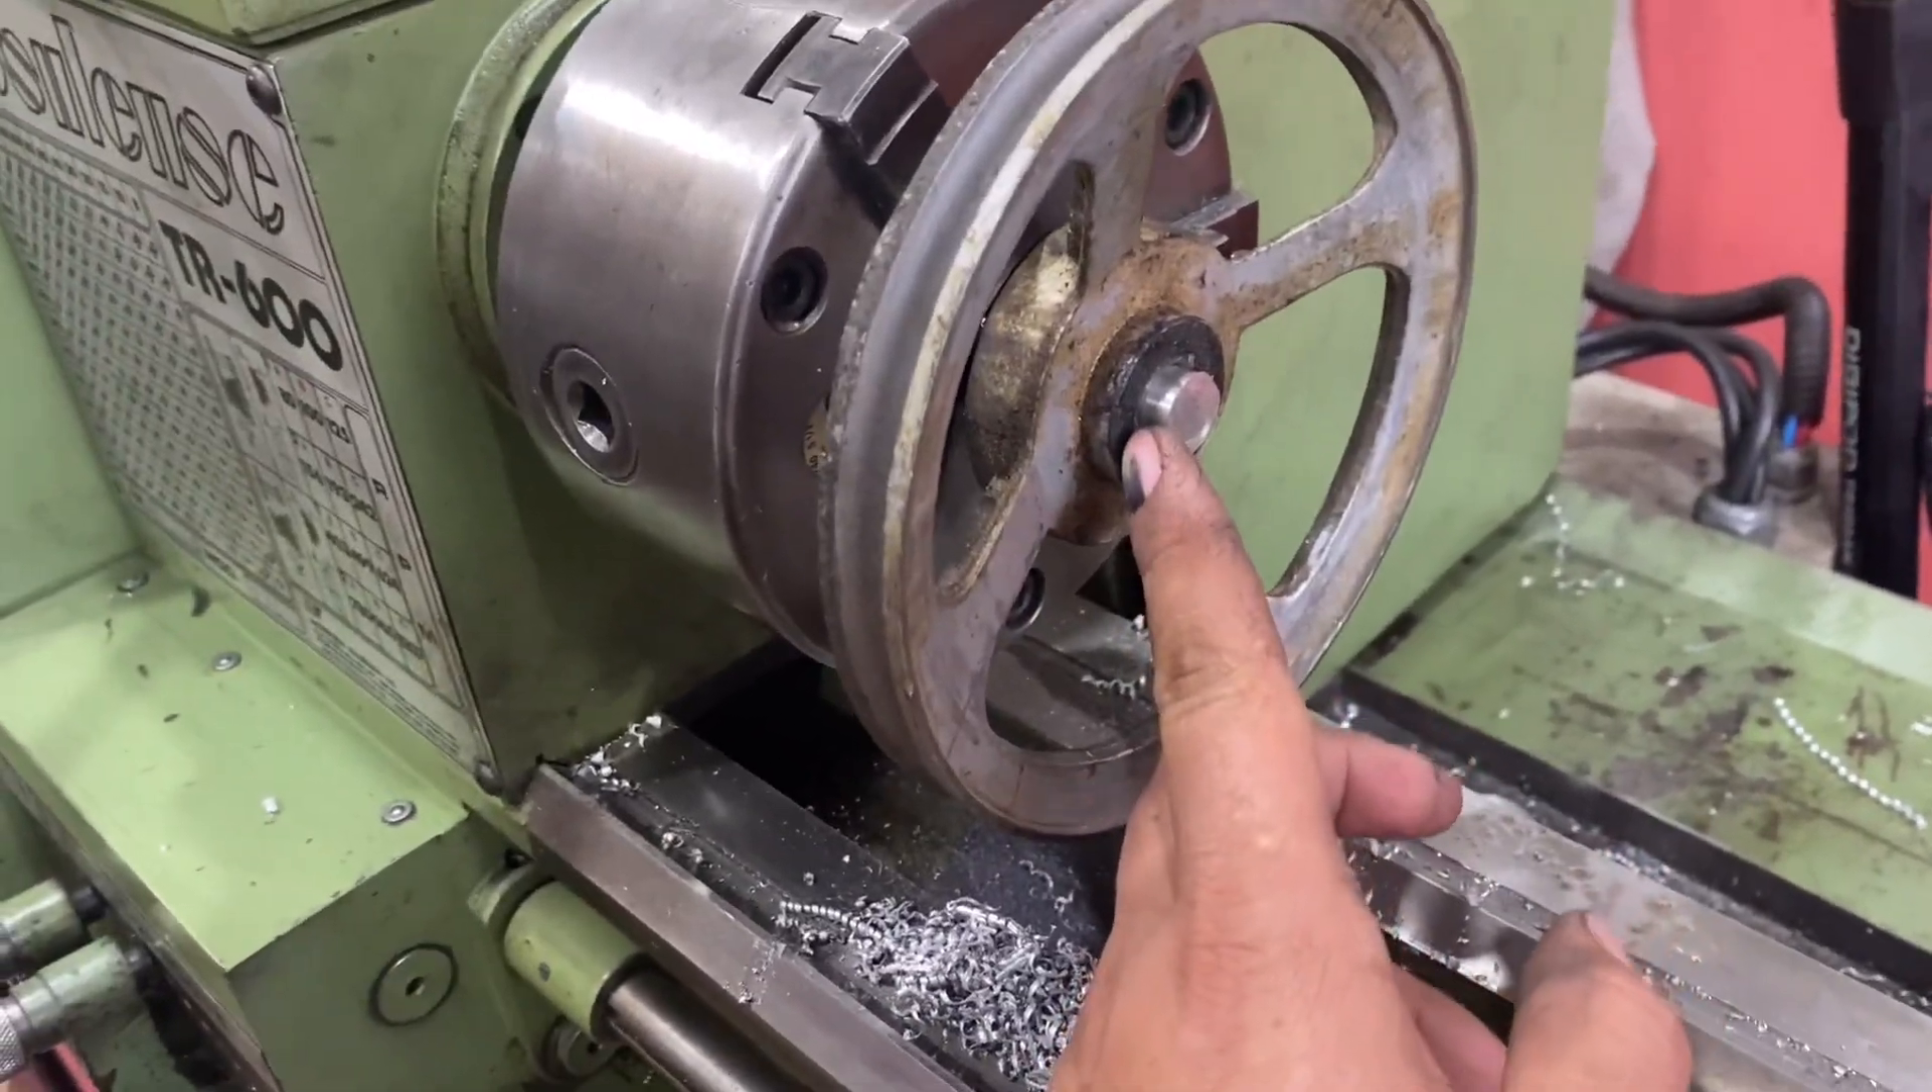Olha só, rapaziada. Já coloquei o pinguelinho aqui, ó.